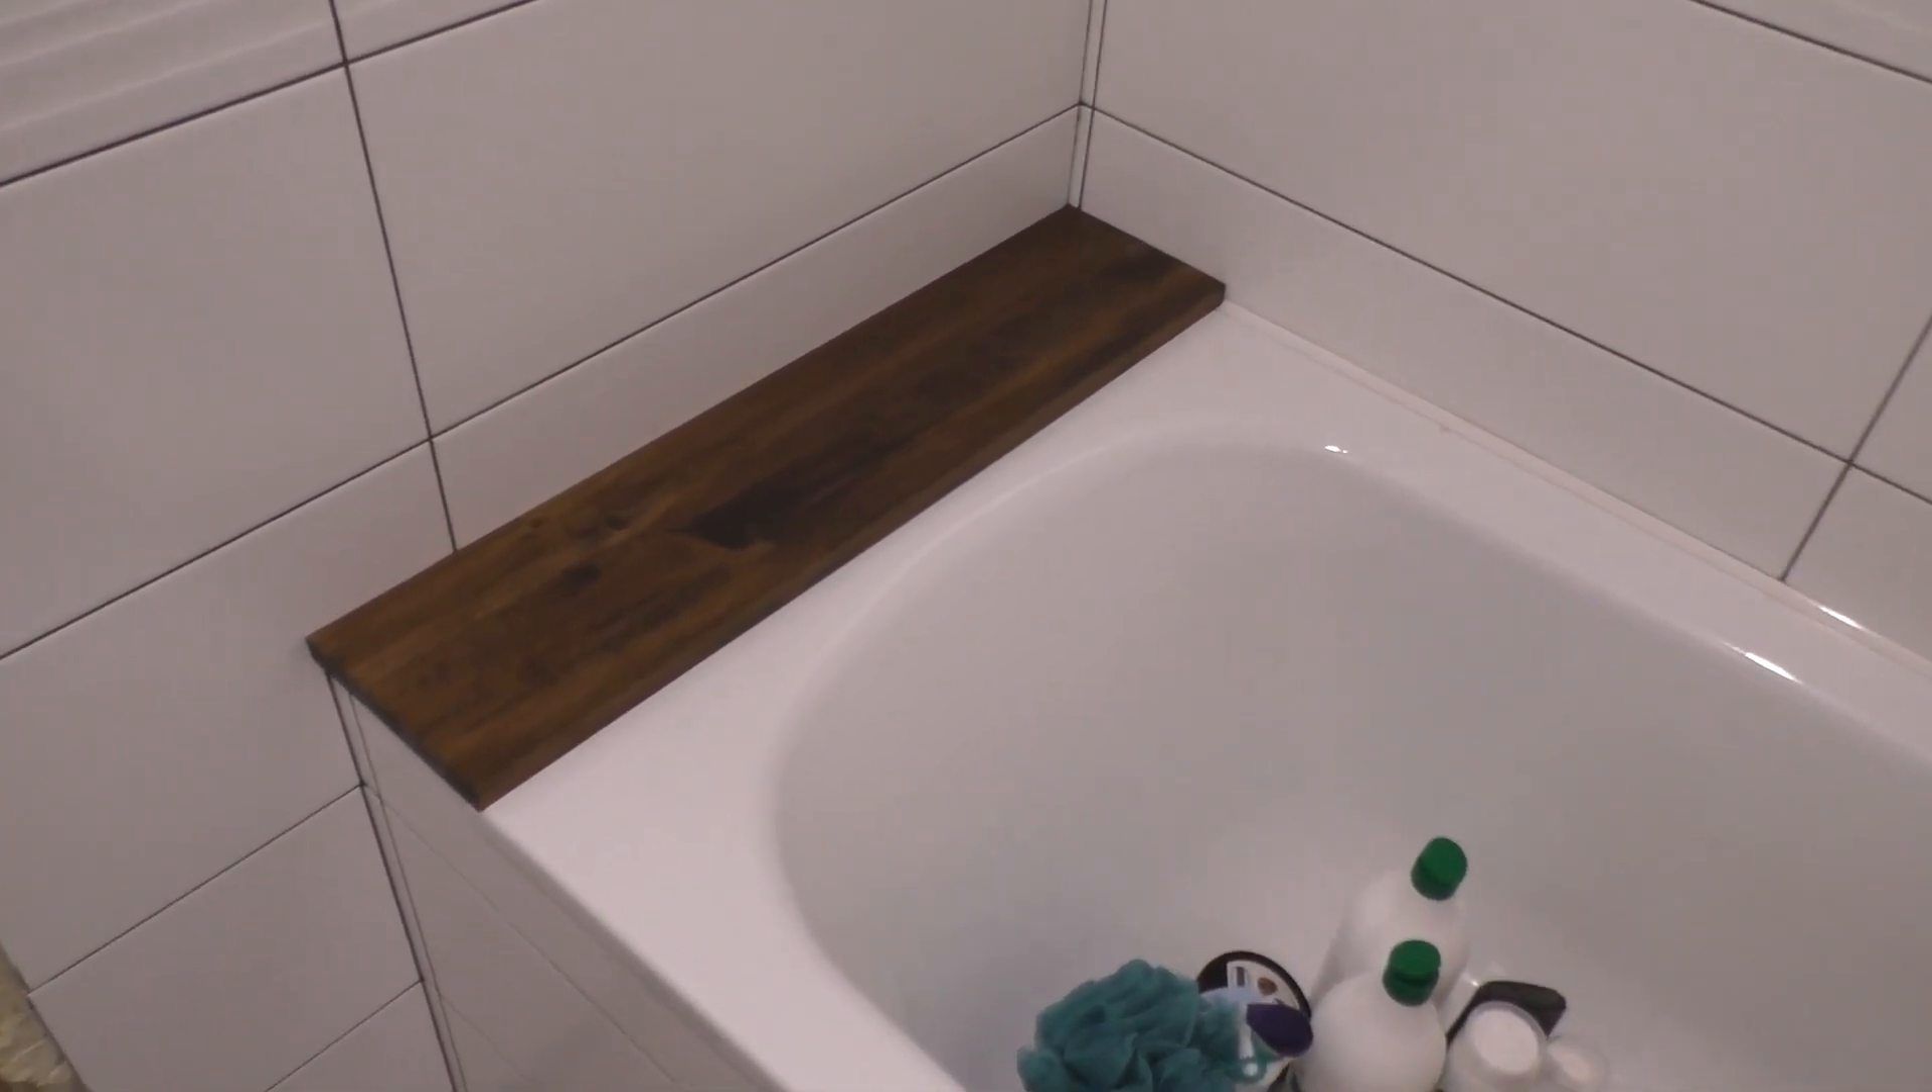Поставил я вот первую полочку именно на саму ванну.